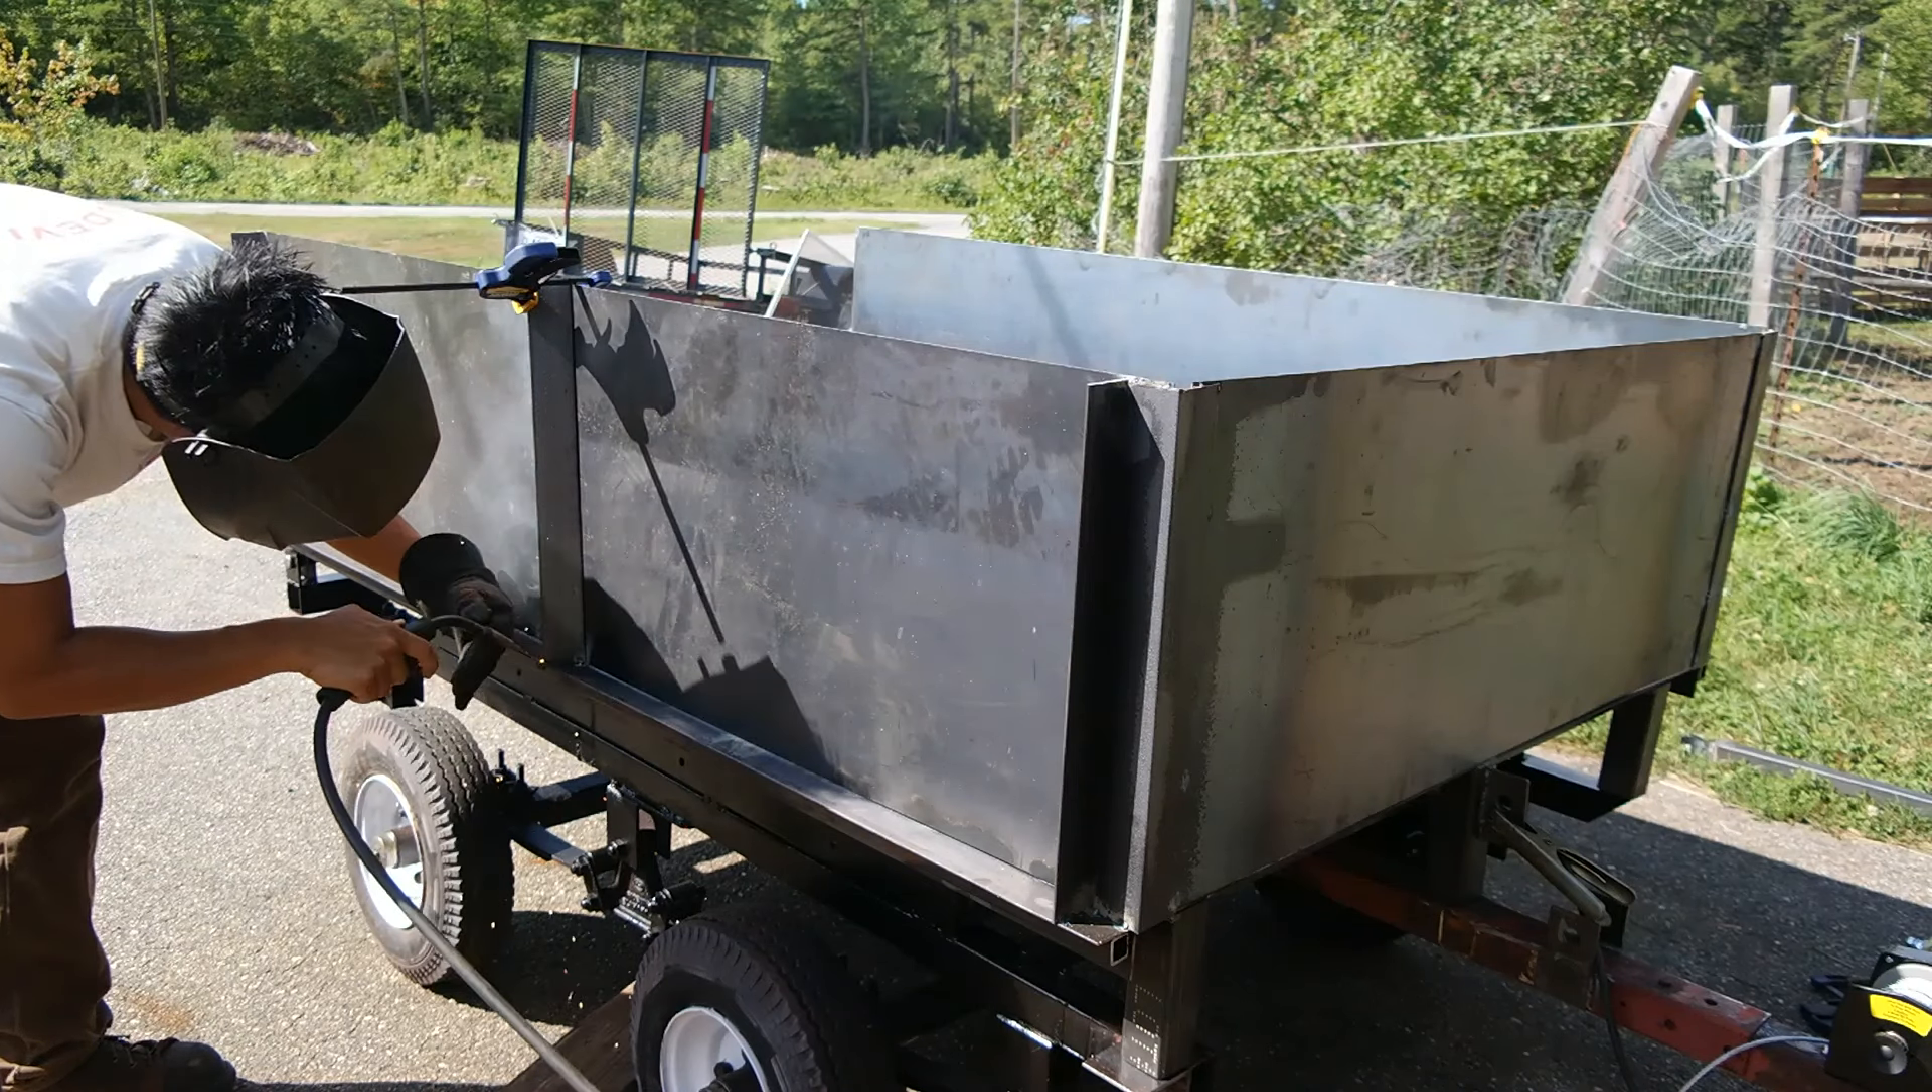And I added a support in the middle of the walls along the length of it just to add a little bit more rigidity on the side.